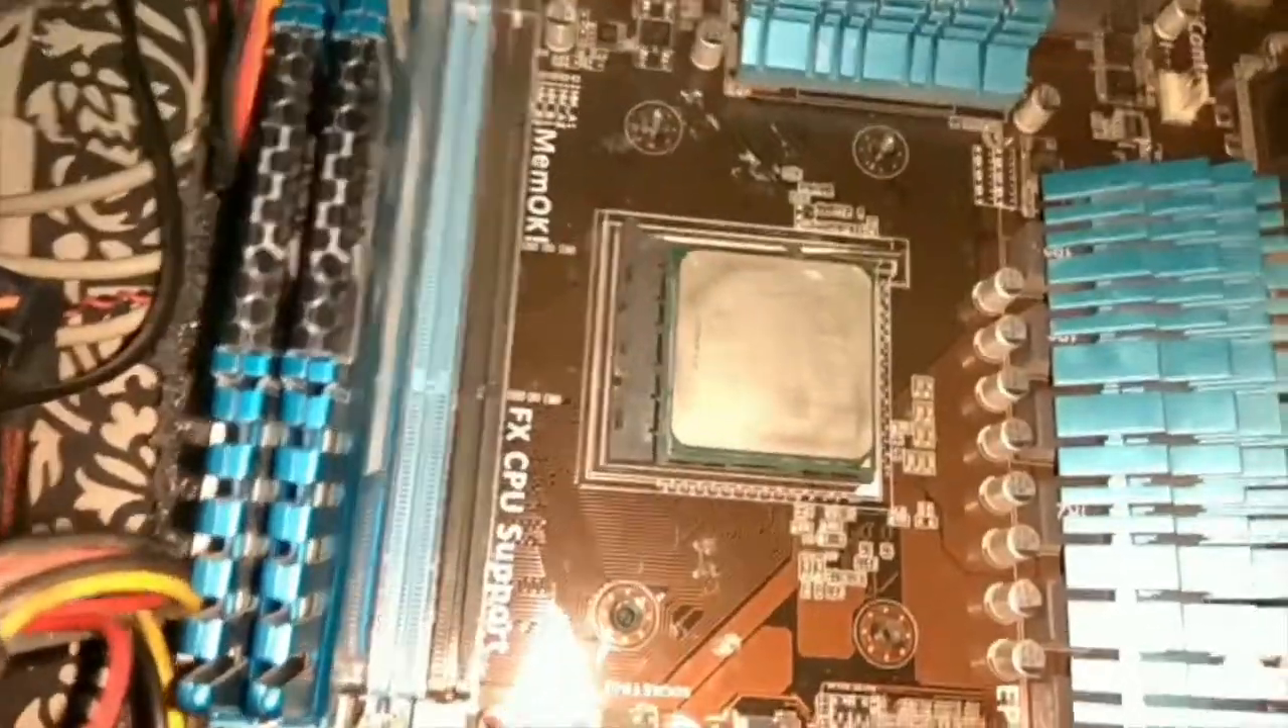As you can see I have inserted the CPU.